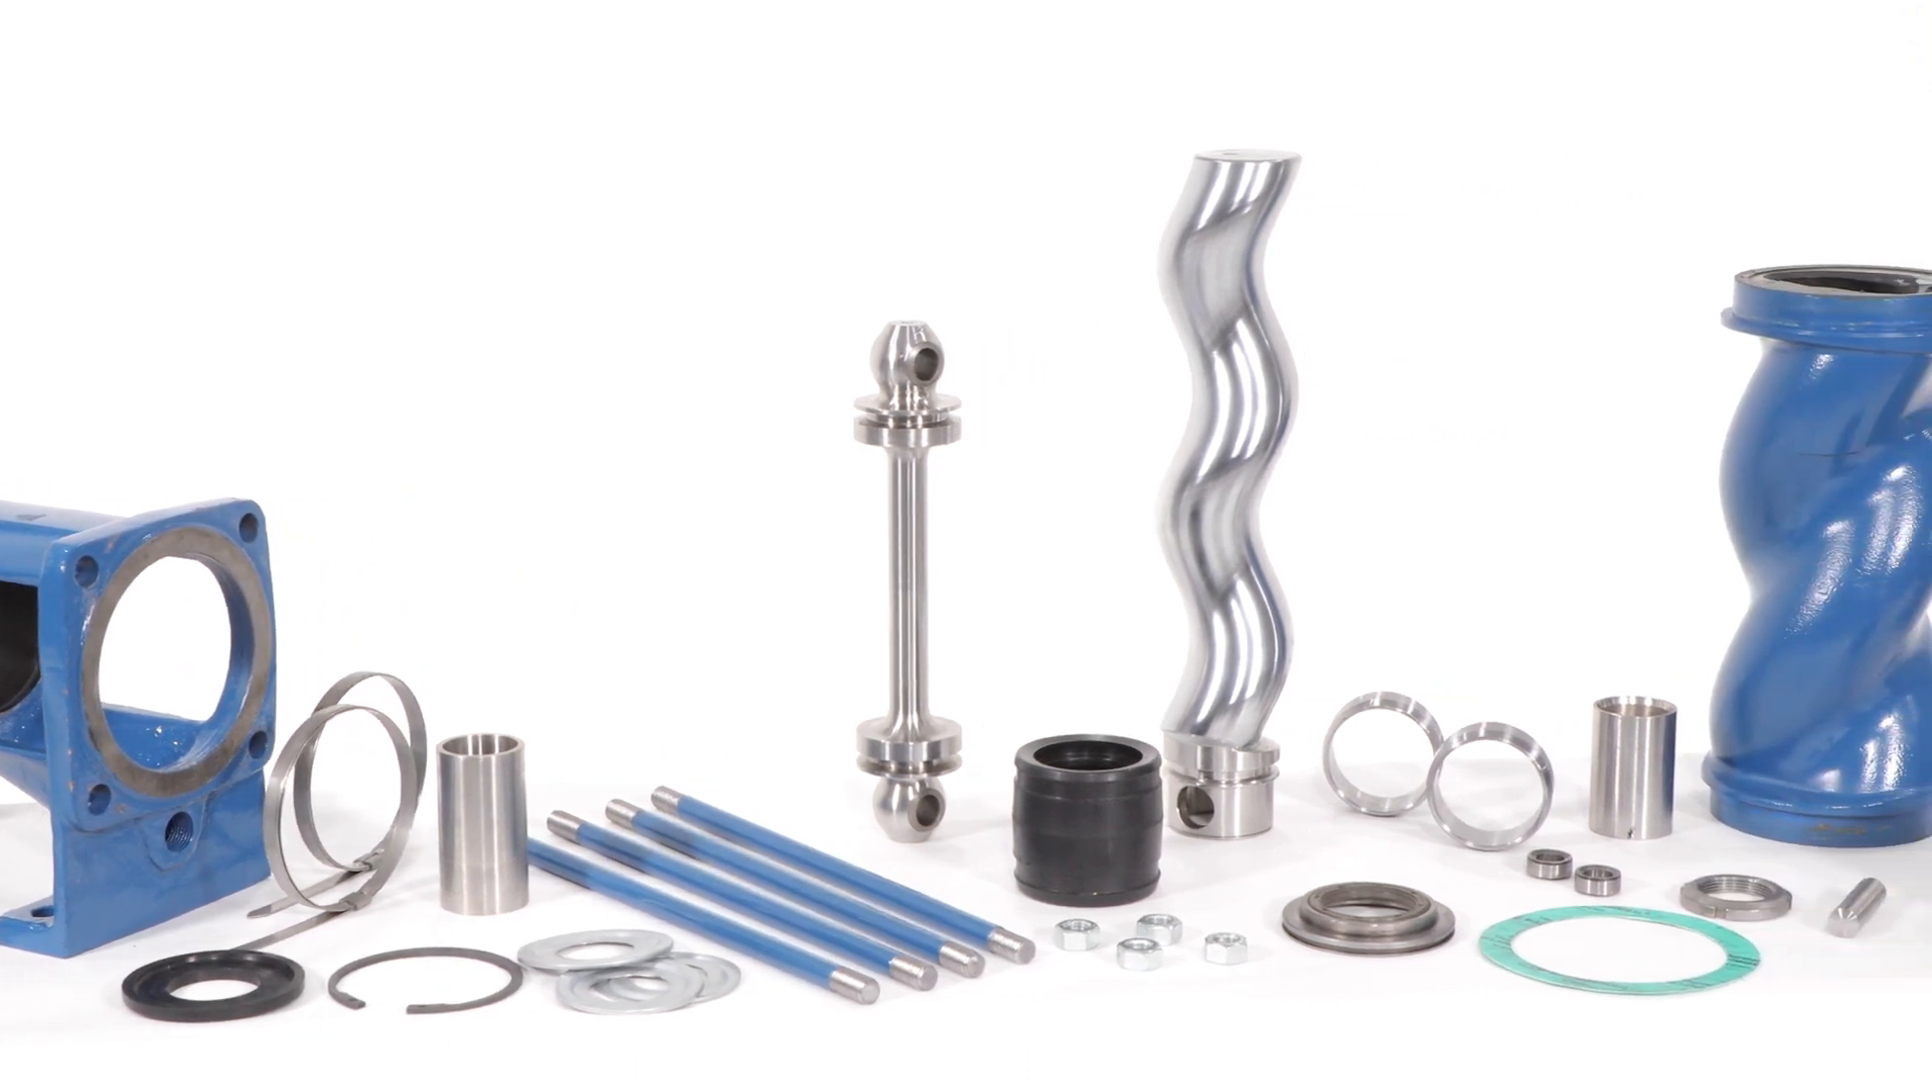Your SEP Series Progressive Cavity Pump is now completely disassembled.